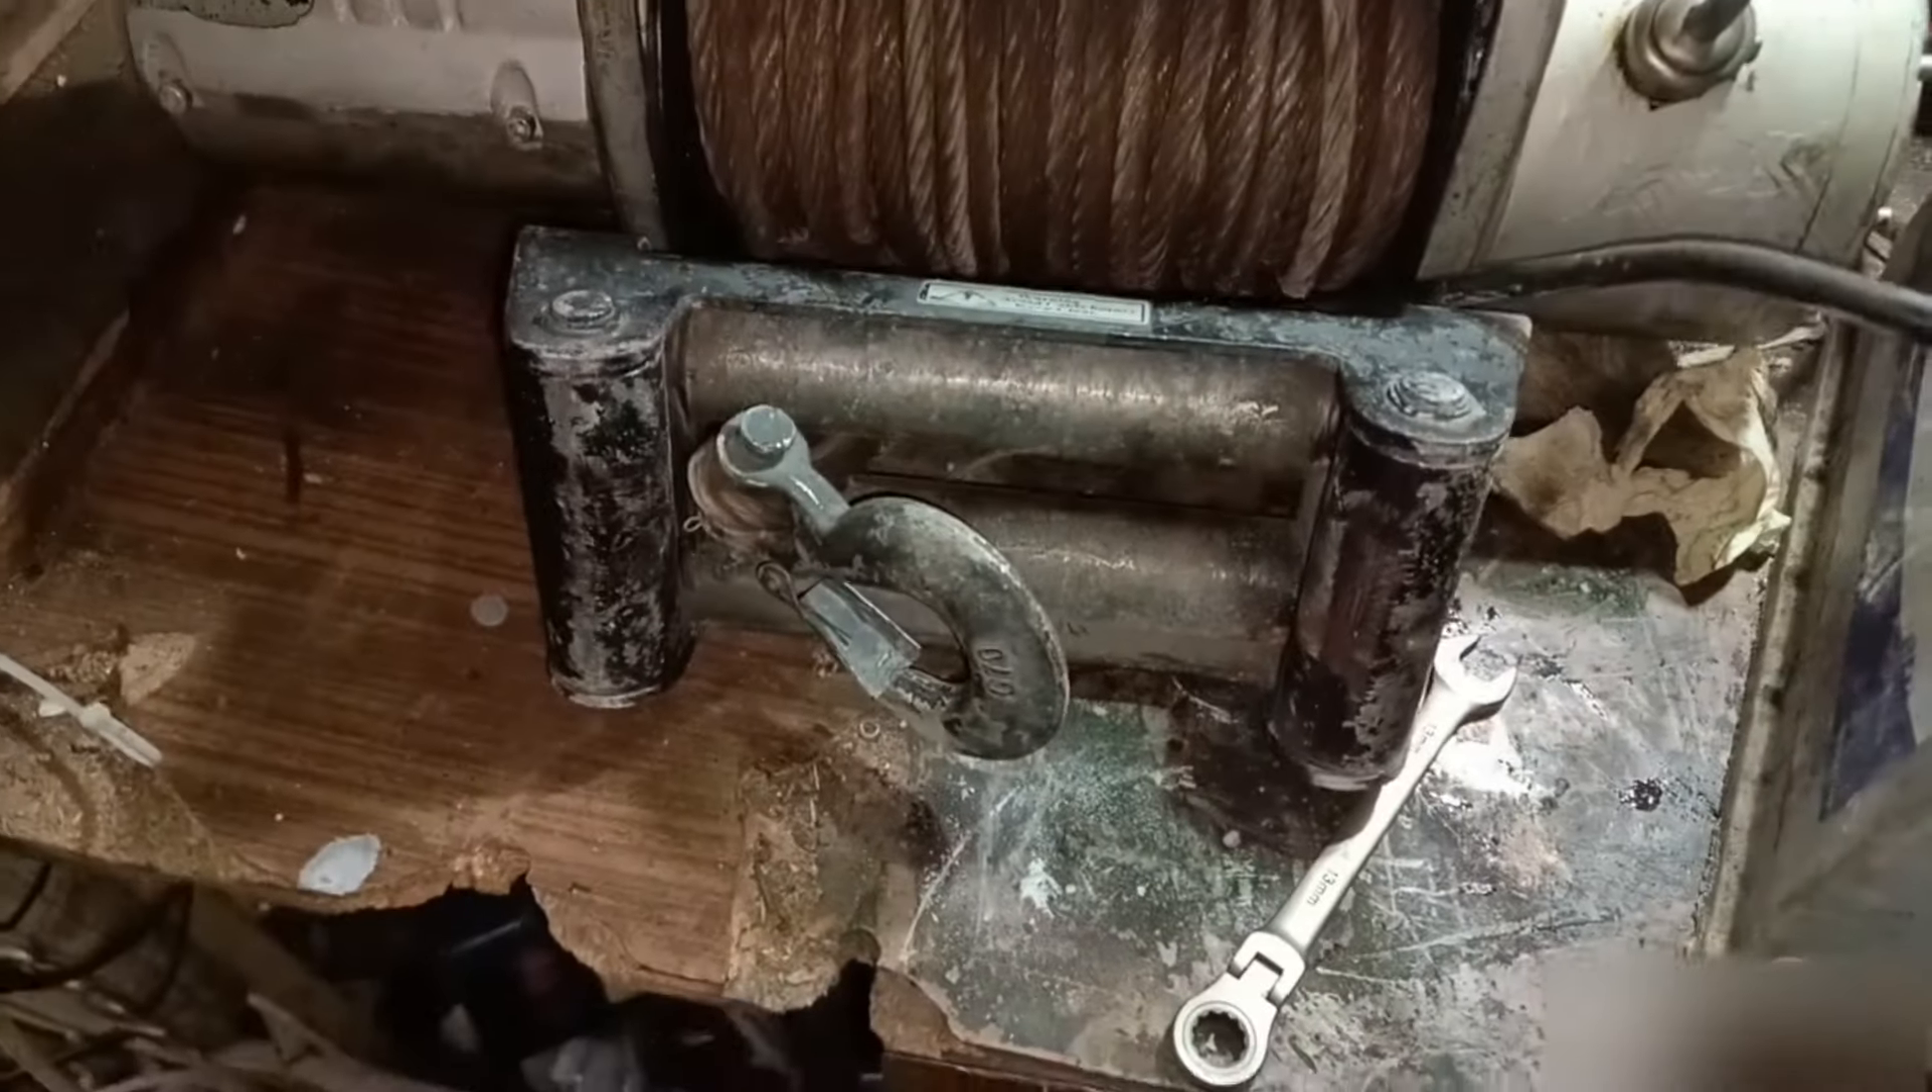Evet son işlemleri de yaptık arkadaşlar ve halatımızı sardırdık ön sabitleyicimizi de geçirdik.